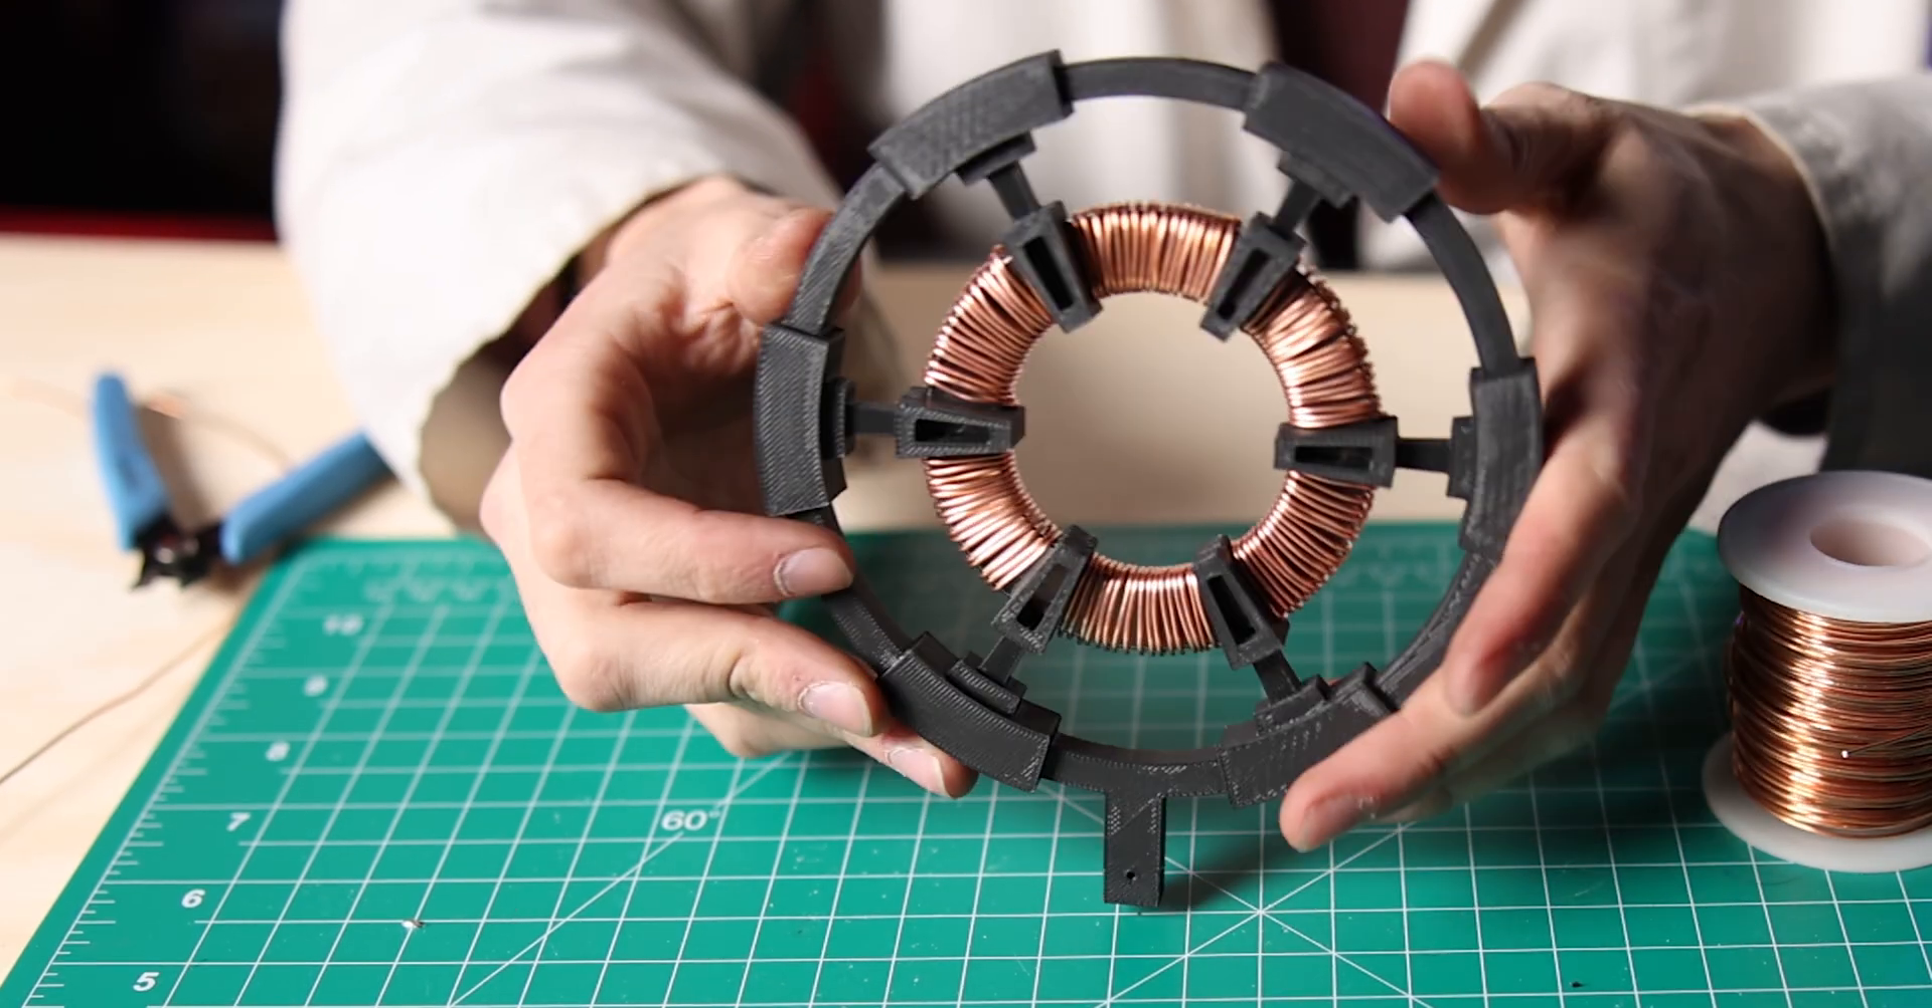Okay we just finished winding this copper wire around this magnet and this is how it turned out.